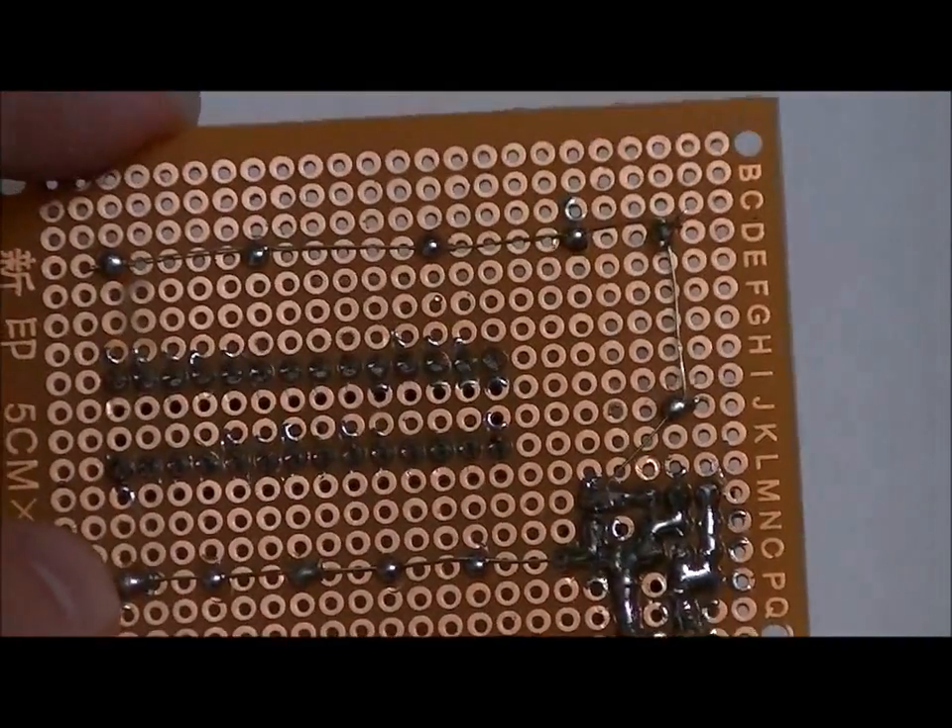Now again, you don't need to do this, but what I've done is I've taken that piece of wire and I've strung it along here so I have an easy access ground line.